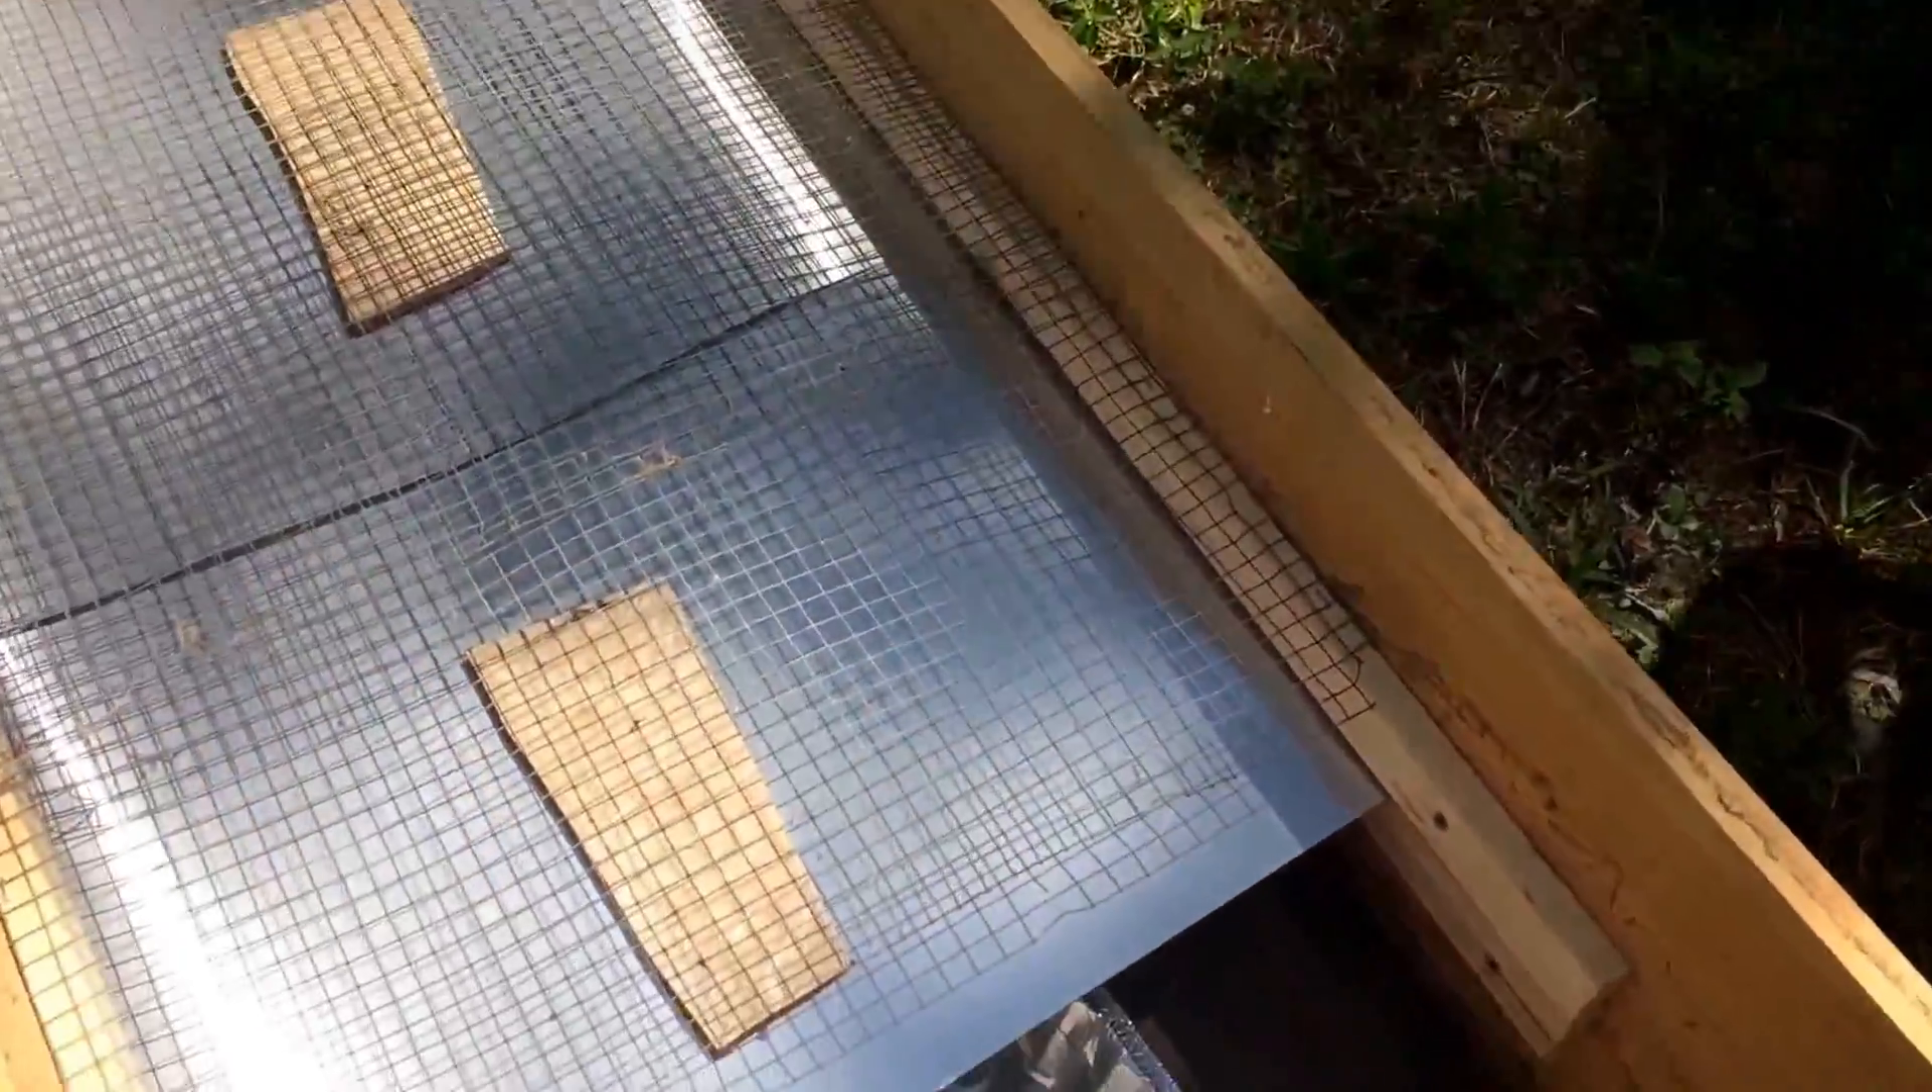We got our metal put in and then I just put another strip of wood on top of it put the screen on top.